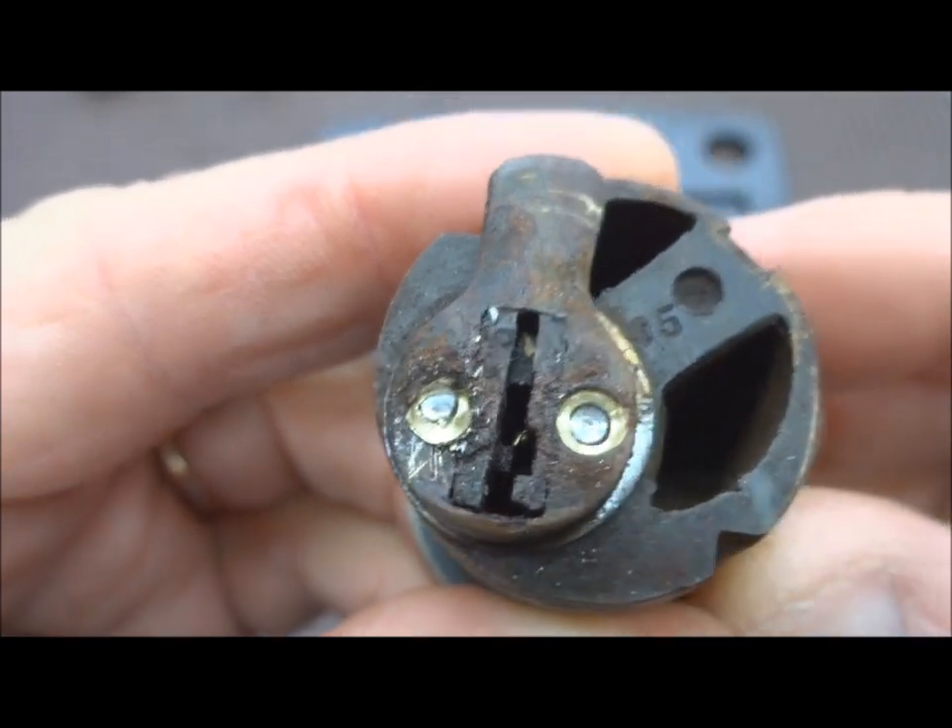Okay I drilled the heads of the screws off so I think we can get through.